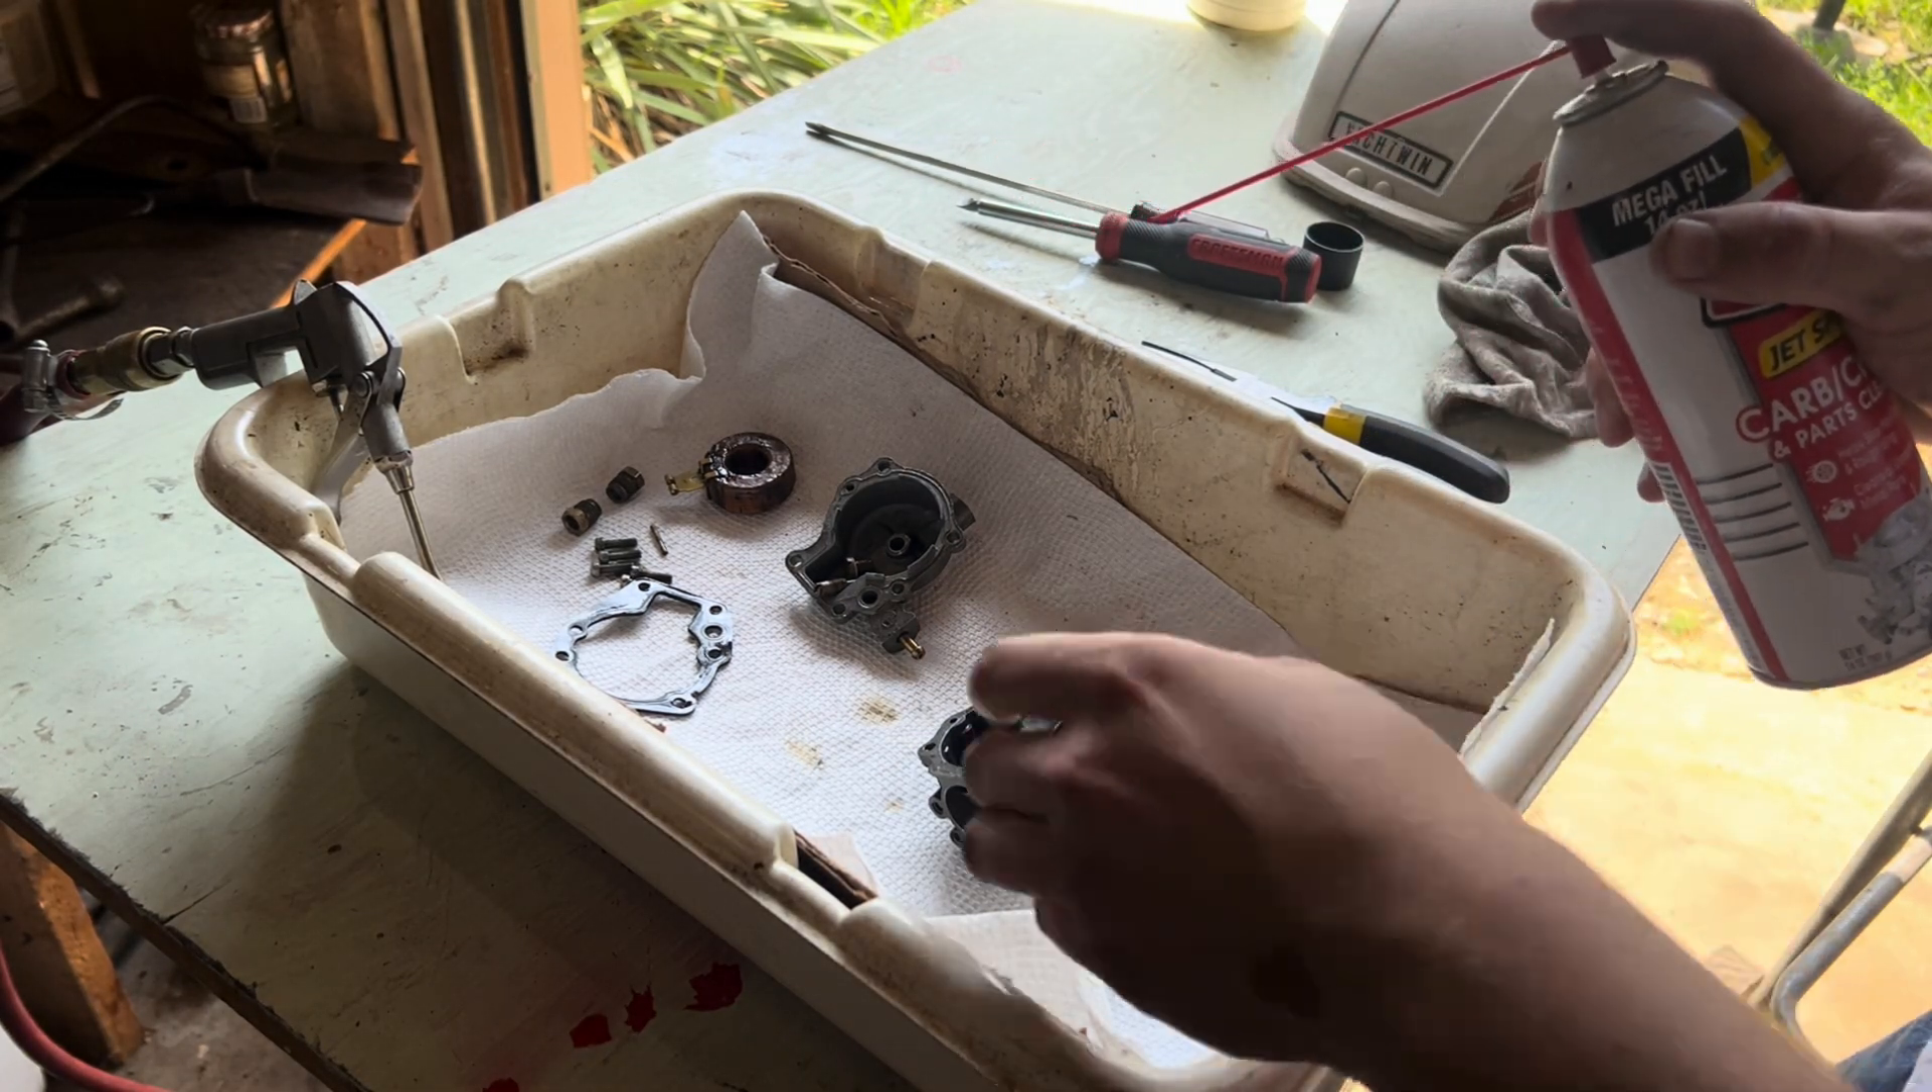The whole carburetor is taken apart and now we're going to start the cleaning process.